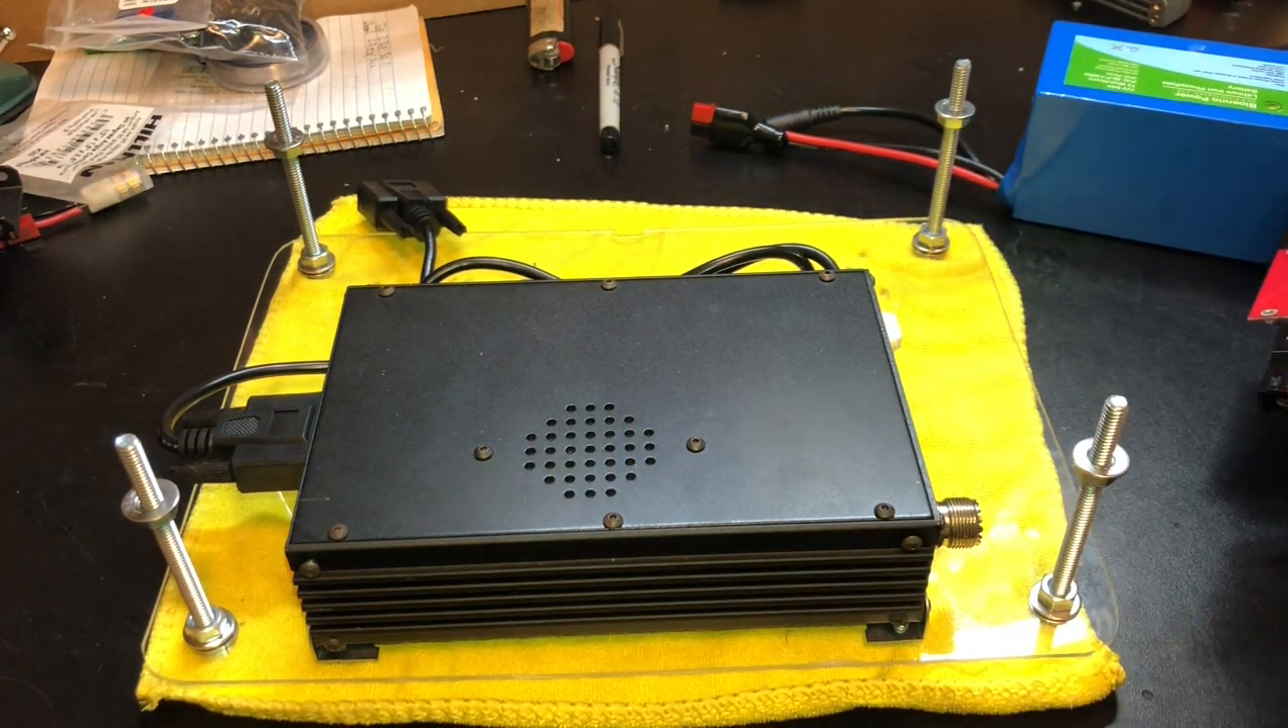We've got our nuts and washers screwed on here.